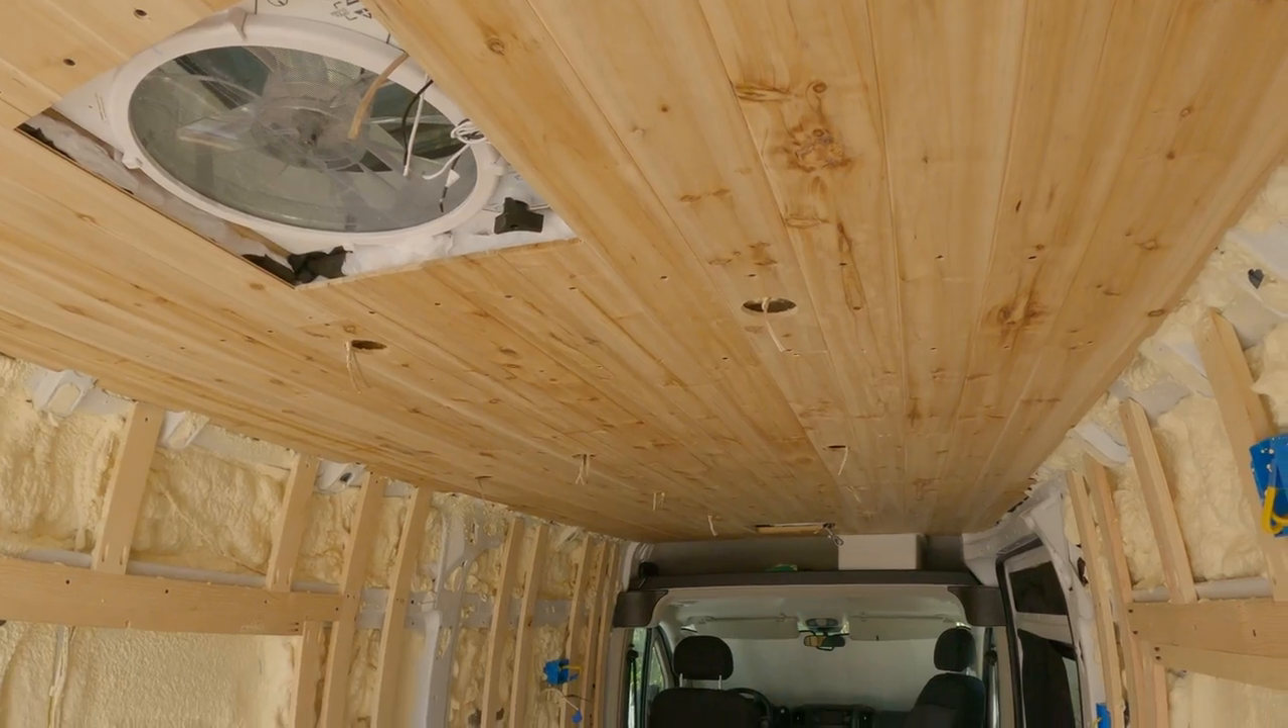Ceiling is officially done.